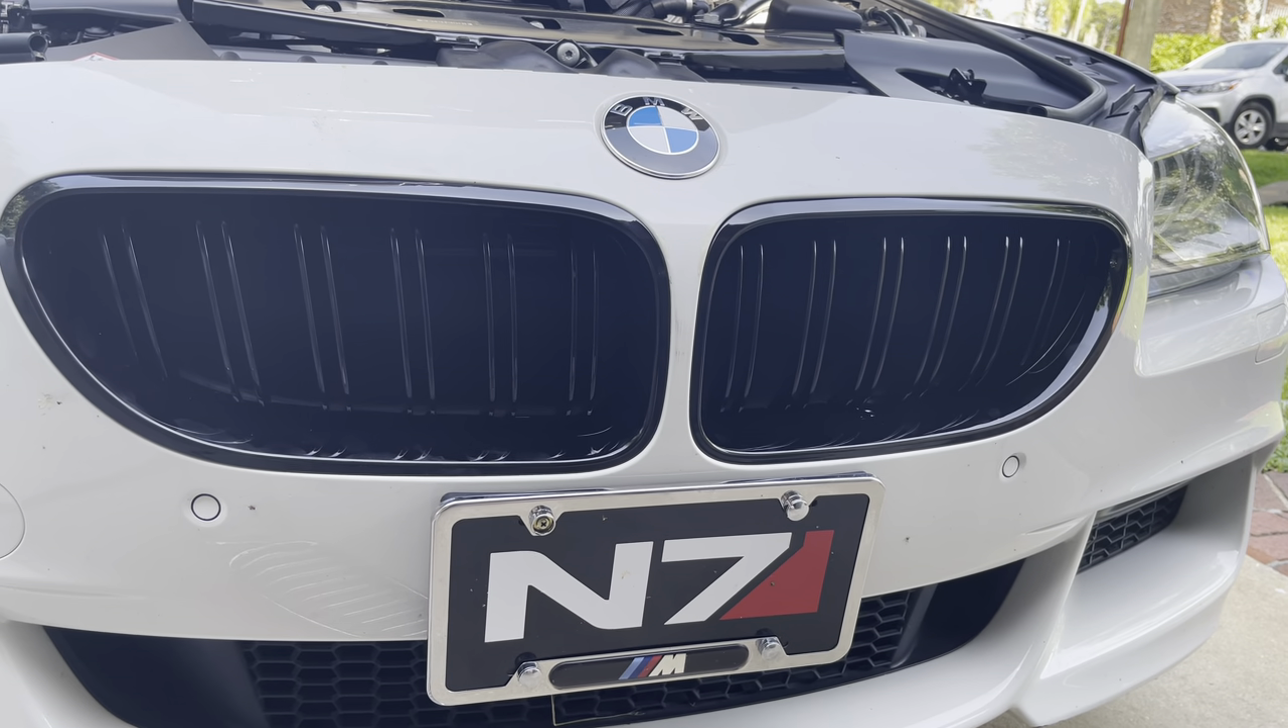Literally take it get it on the right side first line it up just basically there you are gloss back black kidney grills on your f -13.